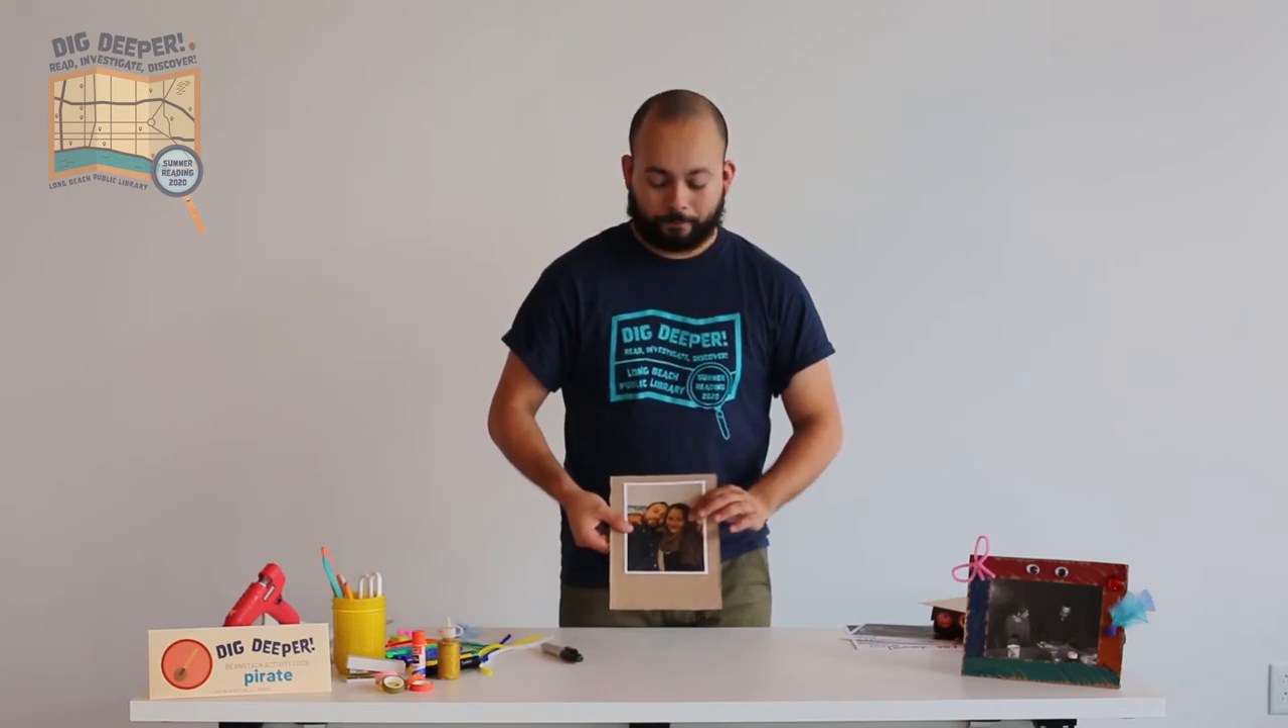As you can see, the panel is a little bit bigger than my photo.